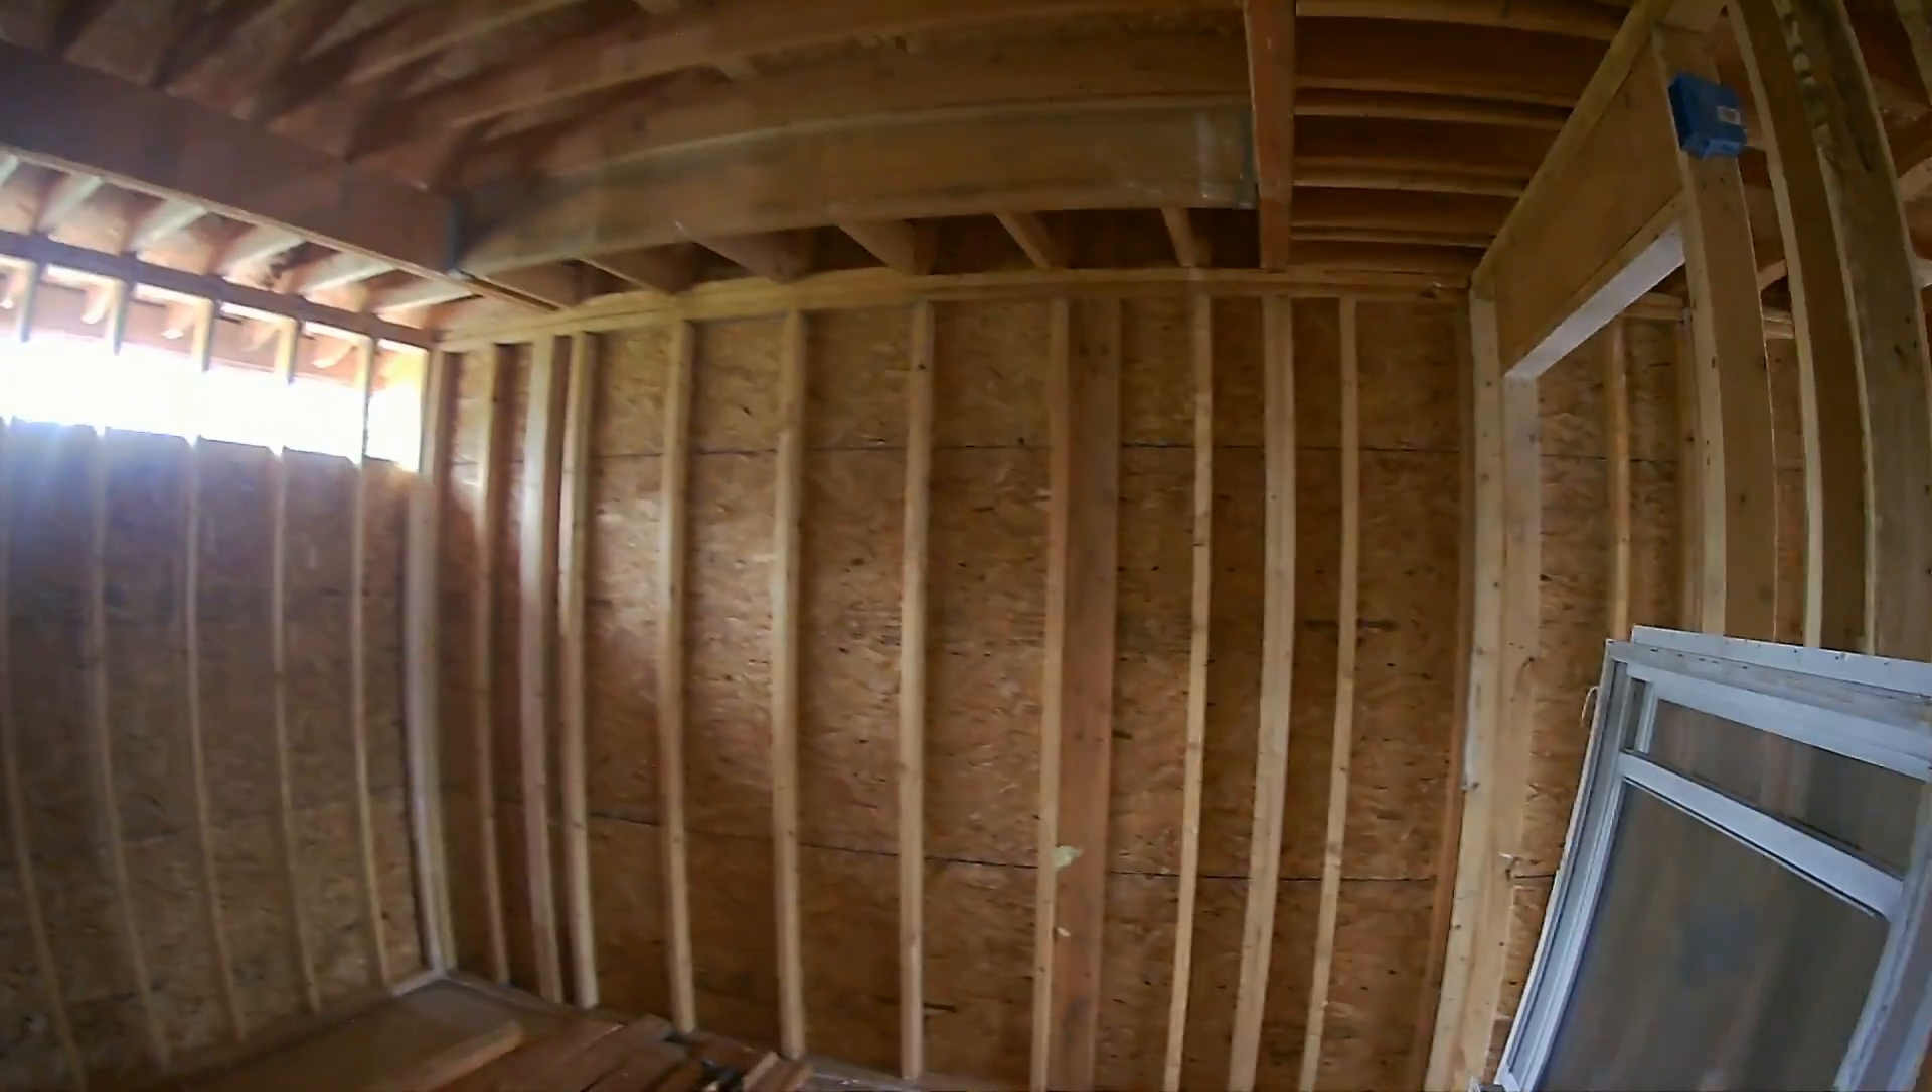As you can see, well you probably can't tell right now, but the sheathing is going up on the outside.